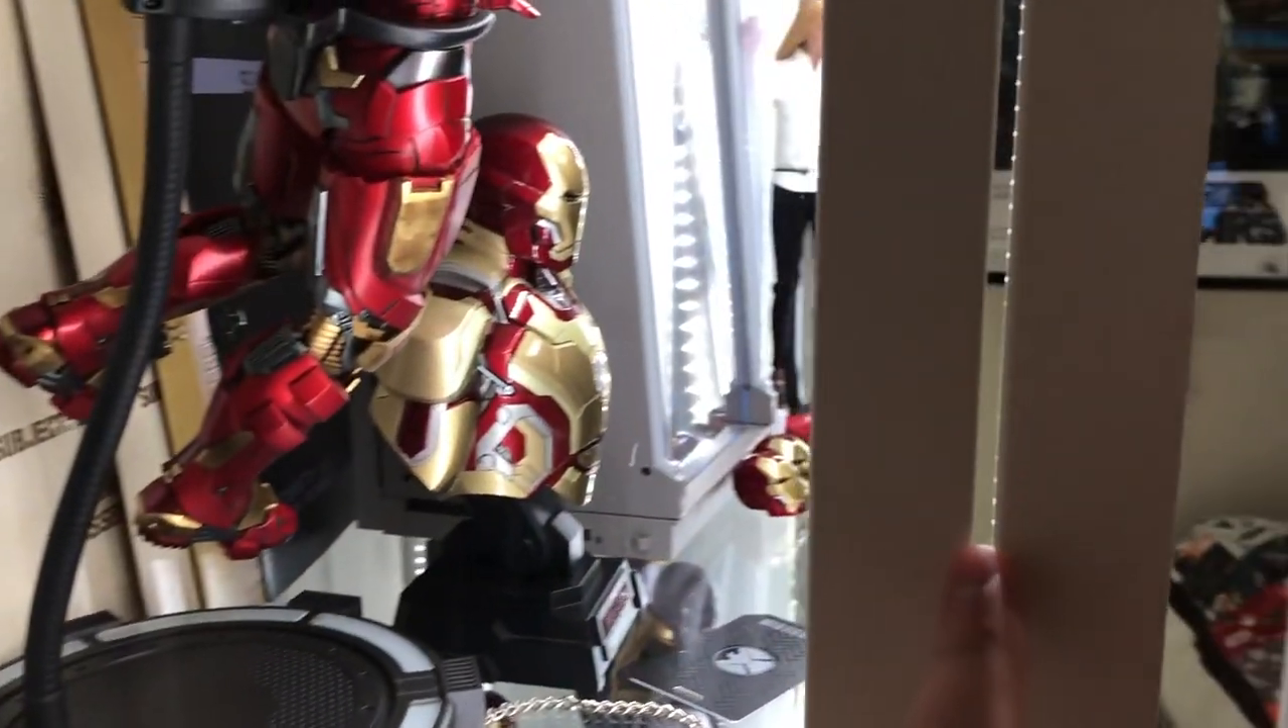So in between the doors here is the biggest gap when you close the door.